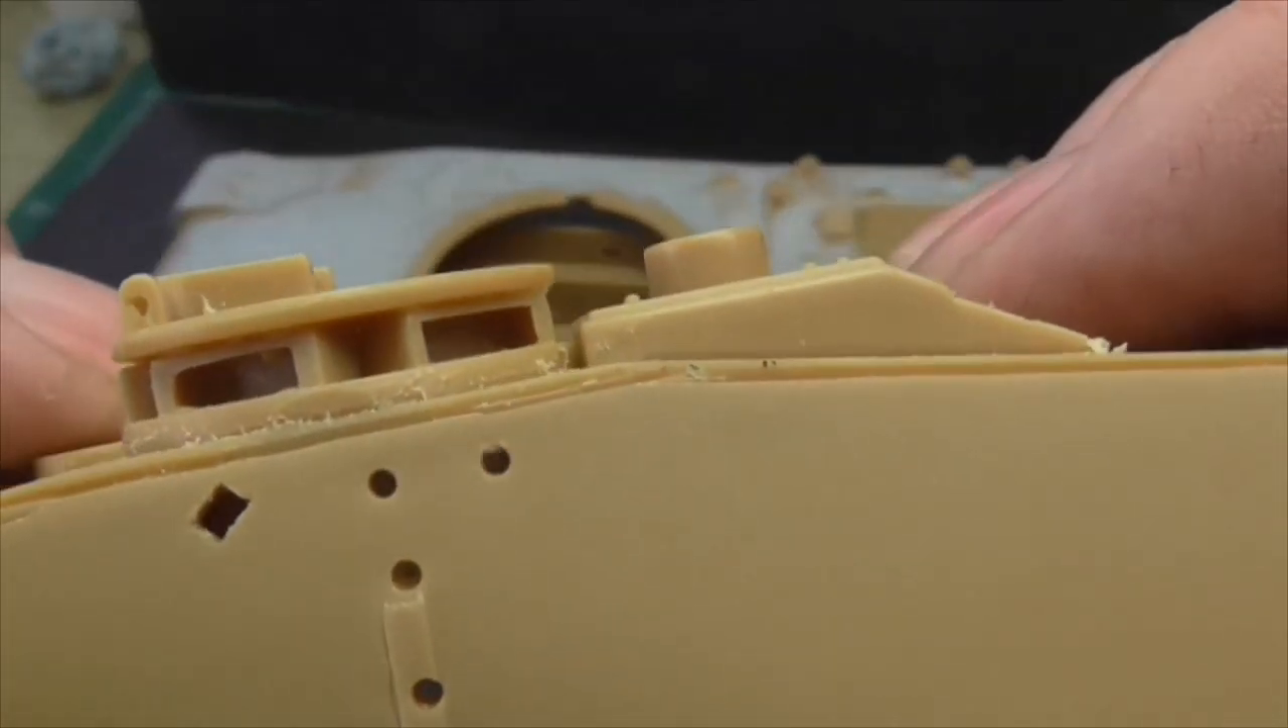Now you can see gaps between the different vision ports or blocks.